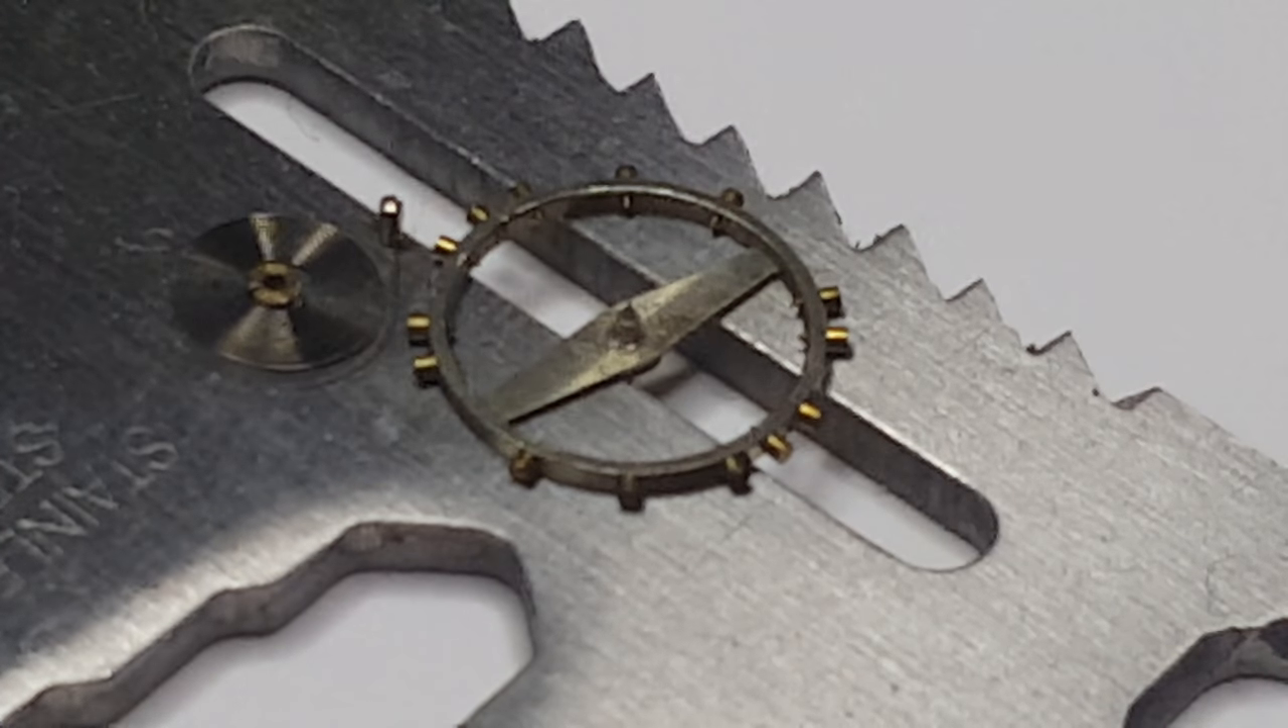There's your hairspring come straight off your balance wheel.